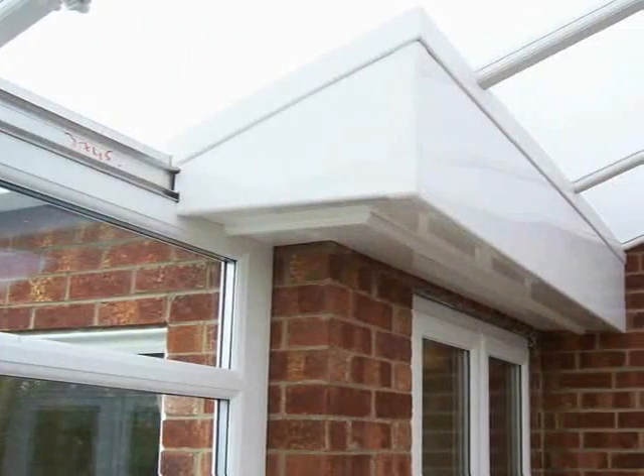Looking back into the conservatory now we can see the high end box gutter as it's all been clad in the UPVC.